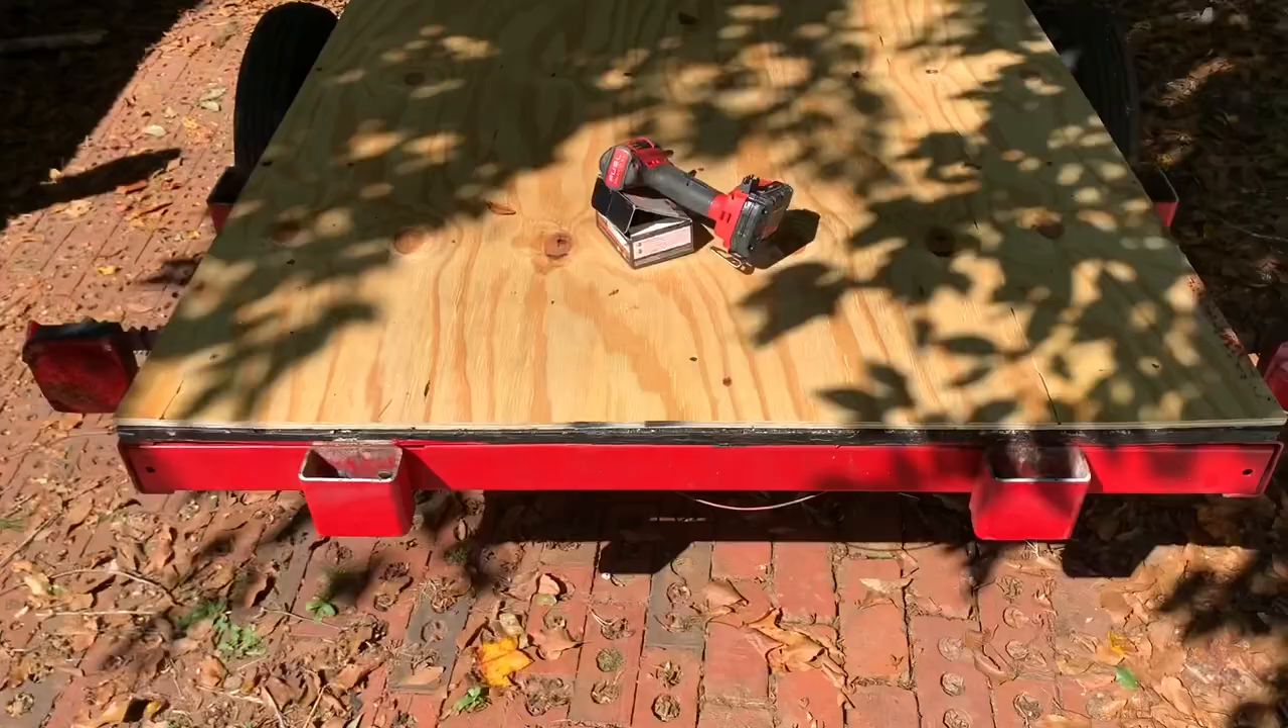What we're doing now is we've got our new sheet of plywood on top.